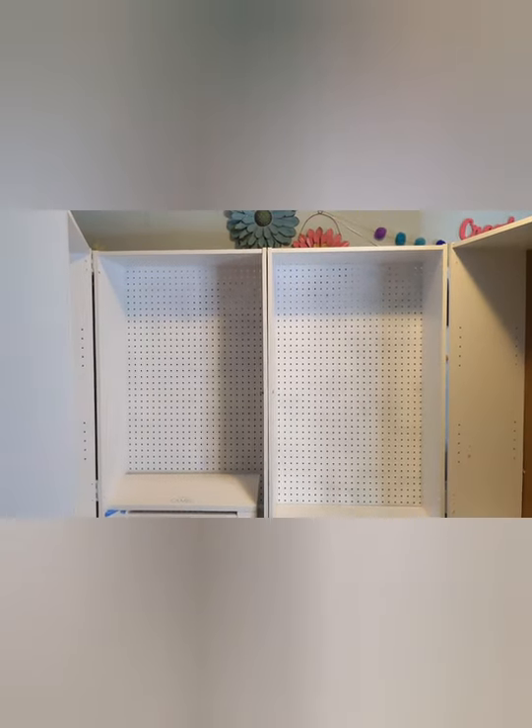And I still need to put all the shelves and the organizing stuff in.